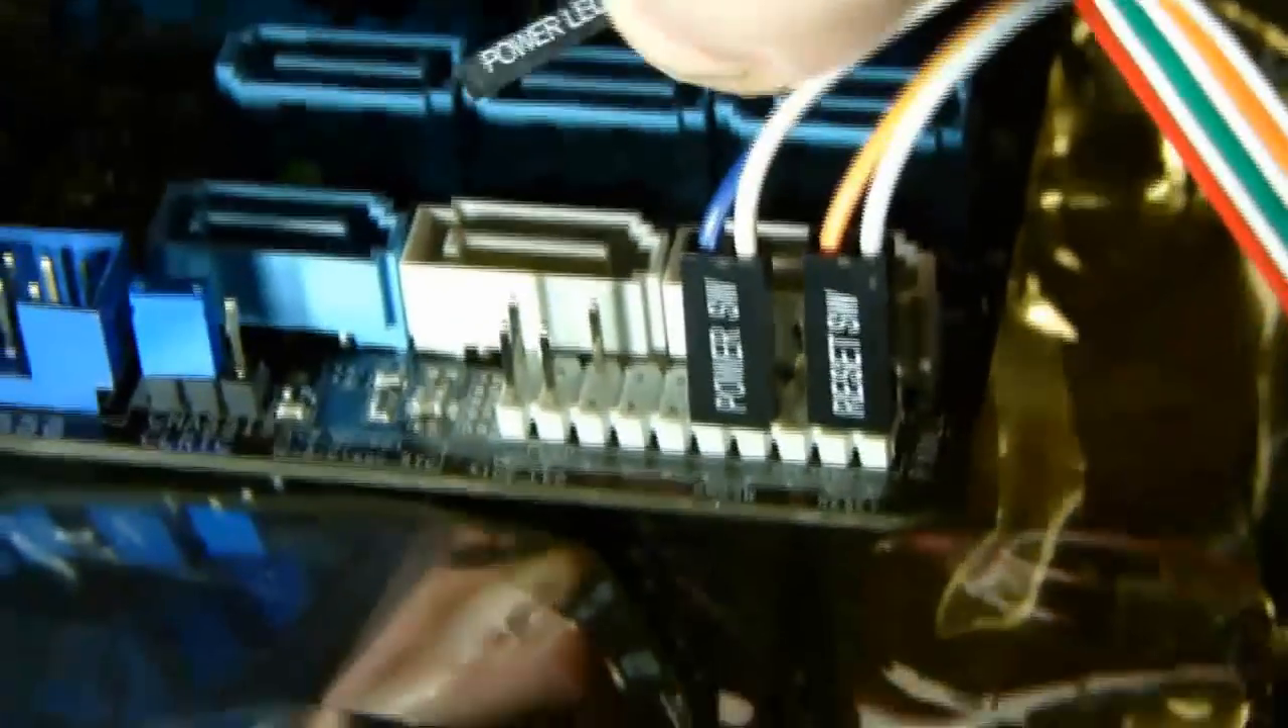So the orange one there is the positive and there's the power switch already plugged in.